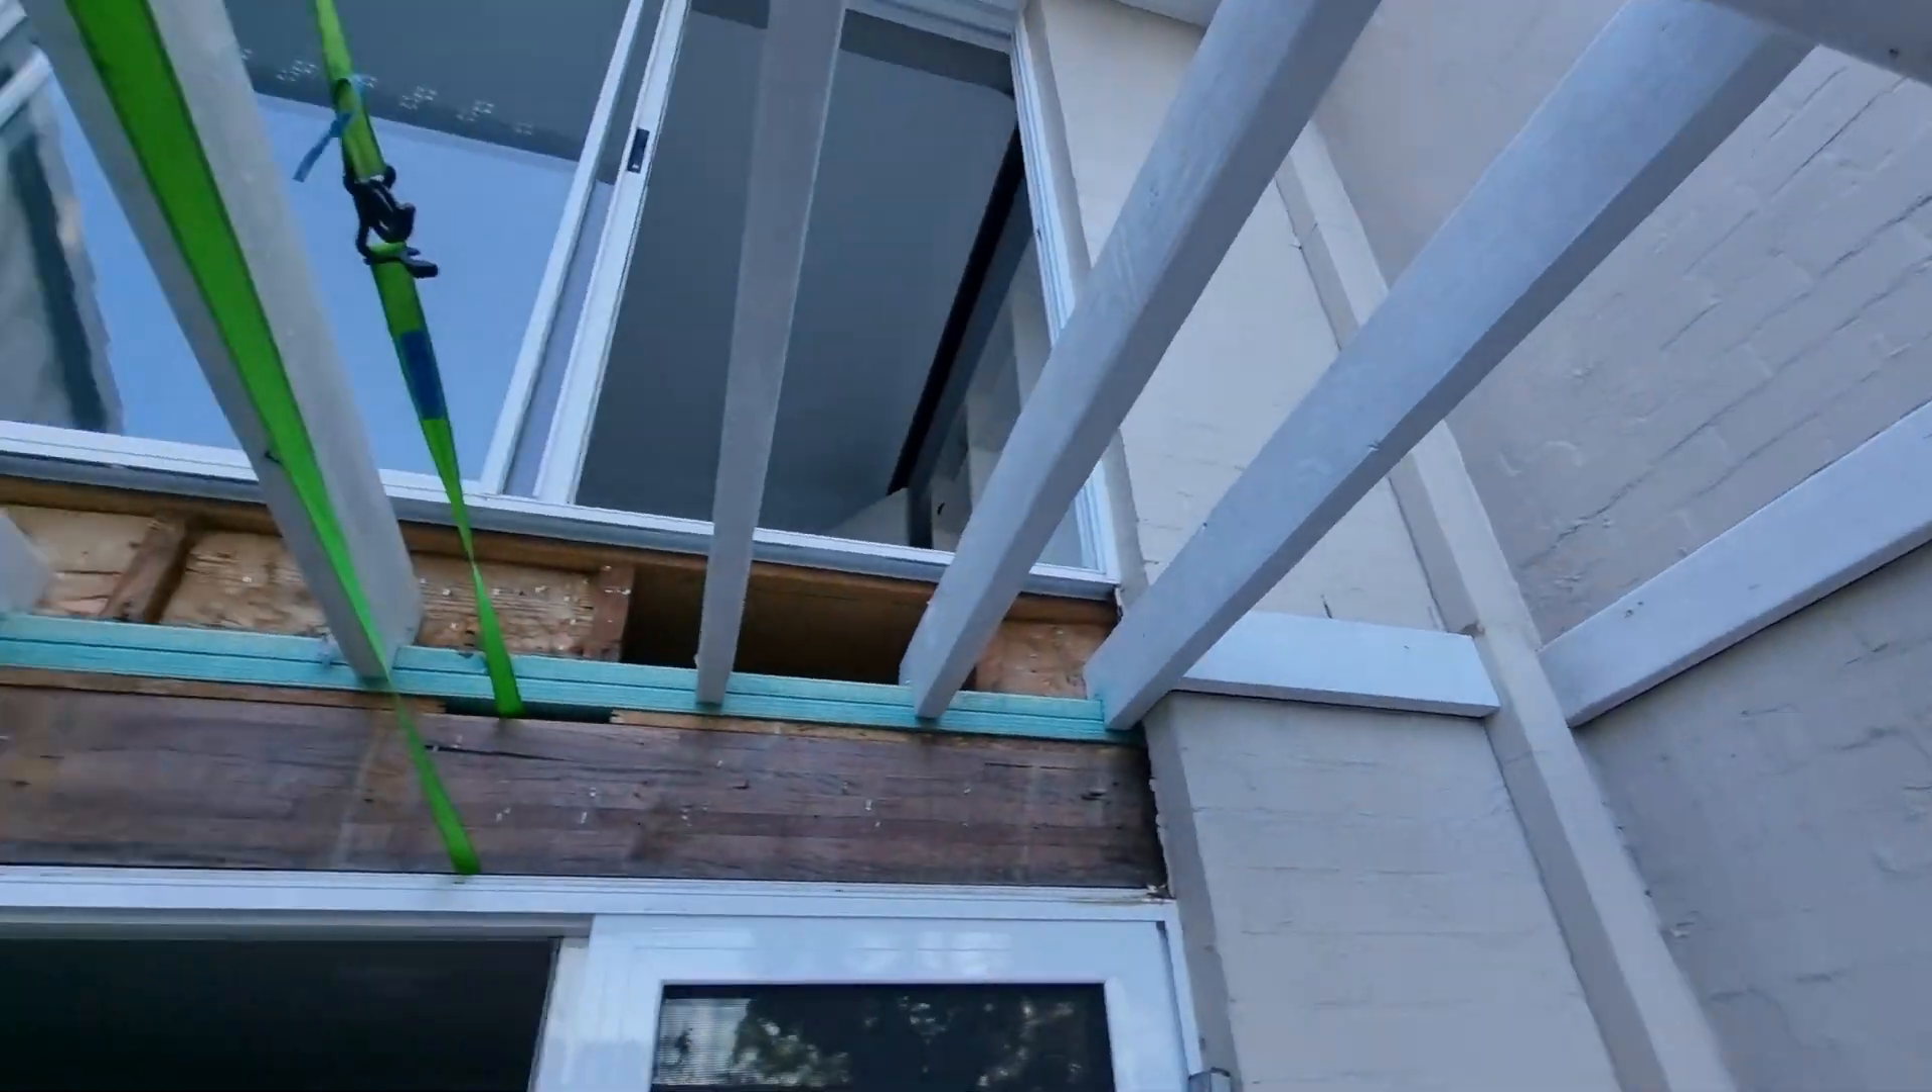I've got most of those joists up.